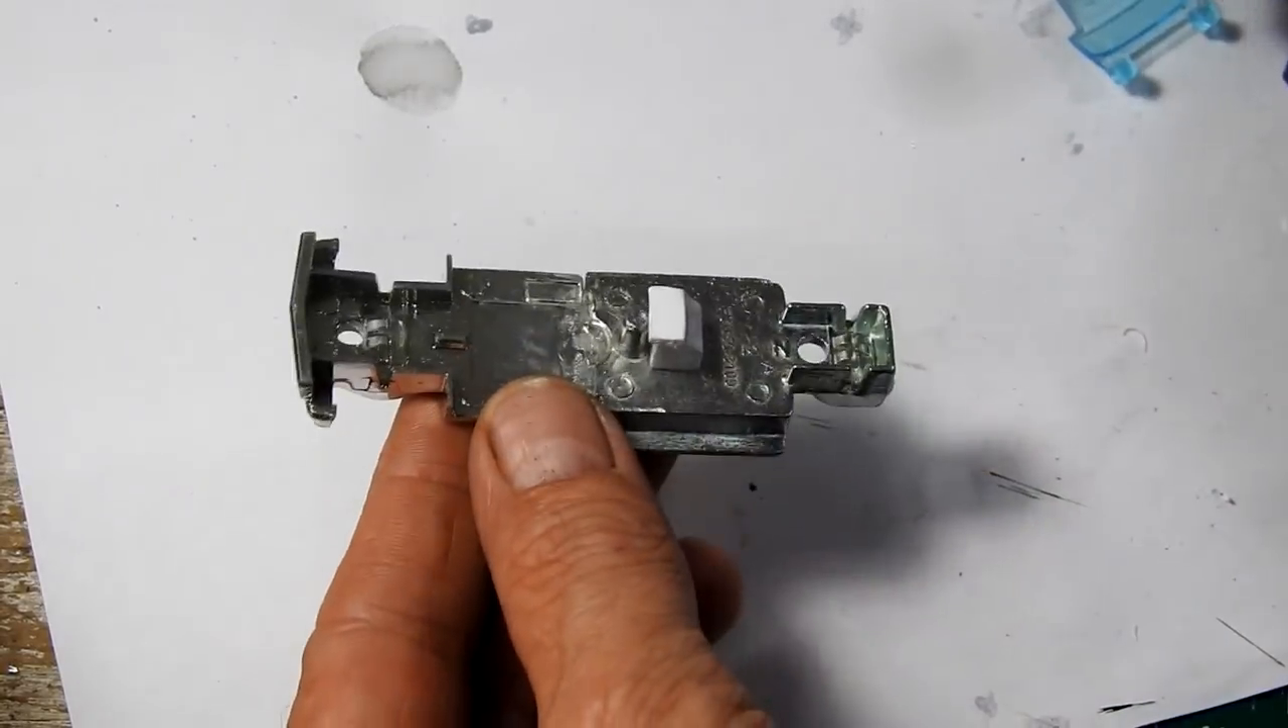Then I've glued a block of styrene in the base here.